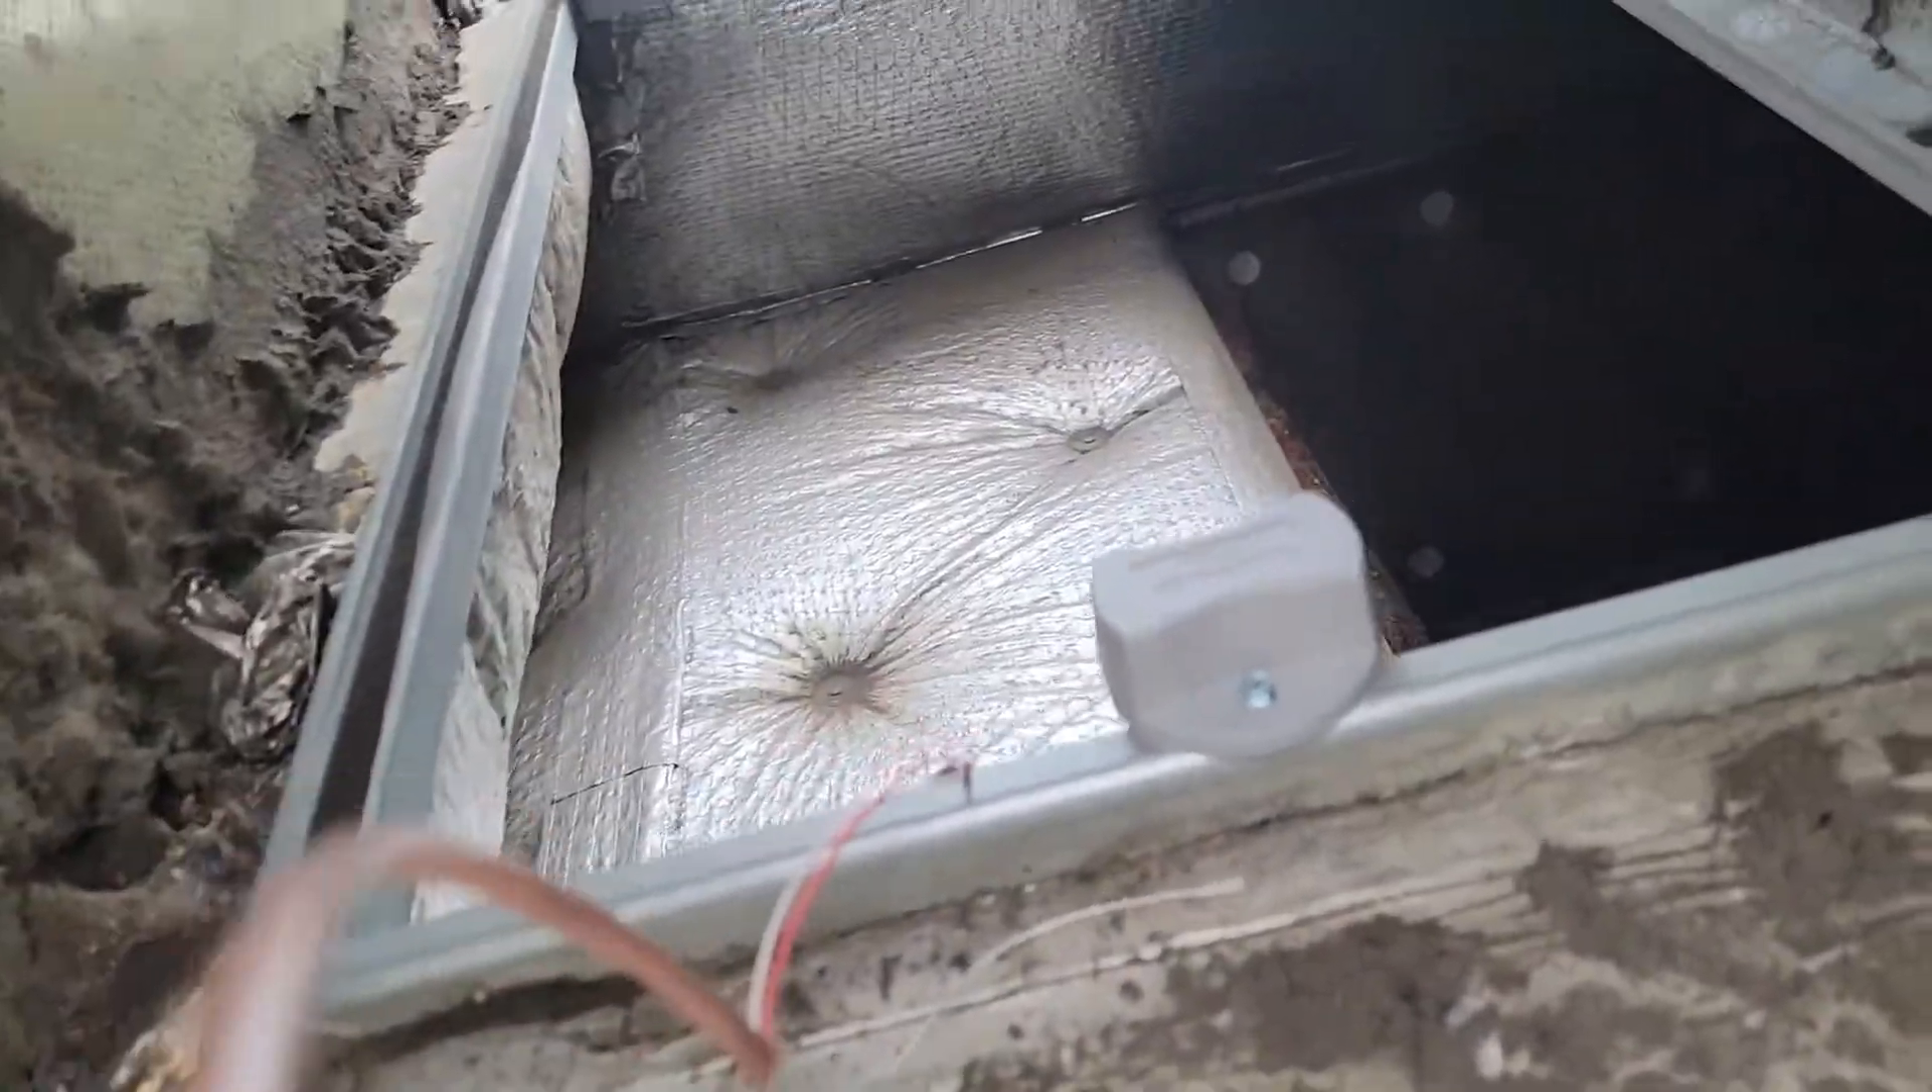So I've got the return air sensor mounted right here.